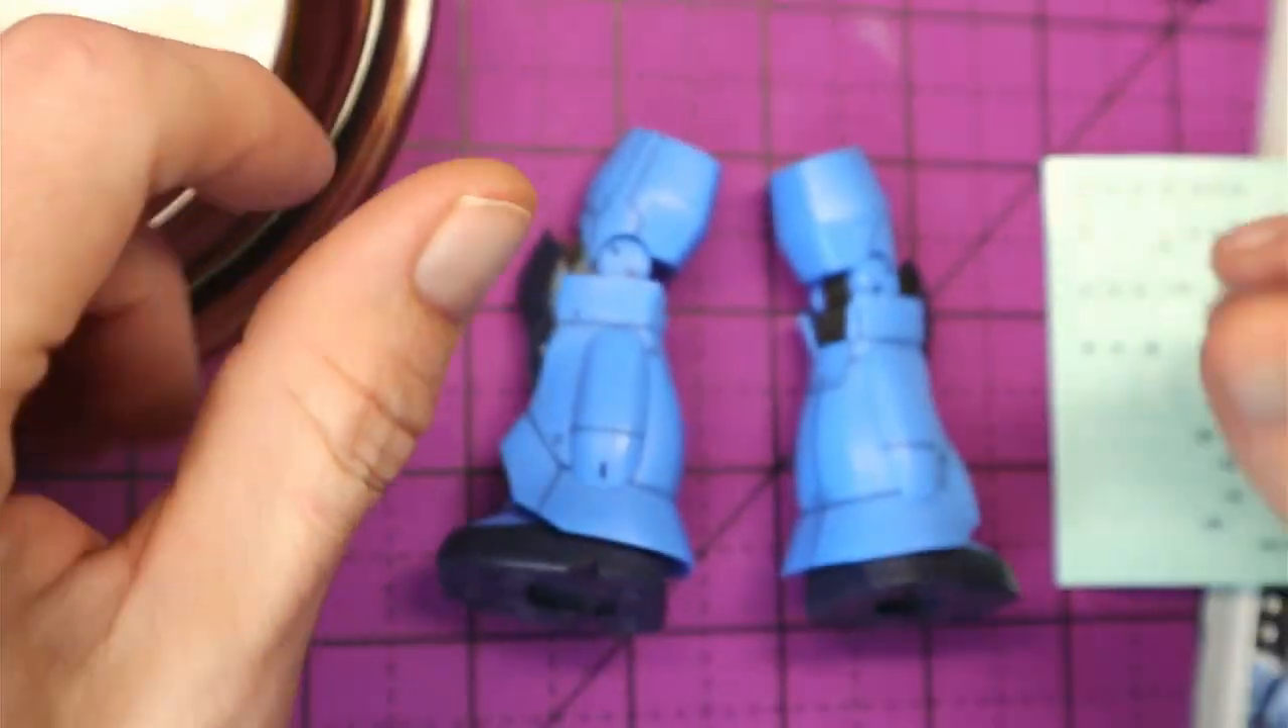All right, now, as you see here, I went ahead and pulled off the legs here.